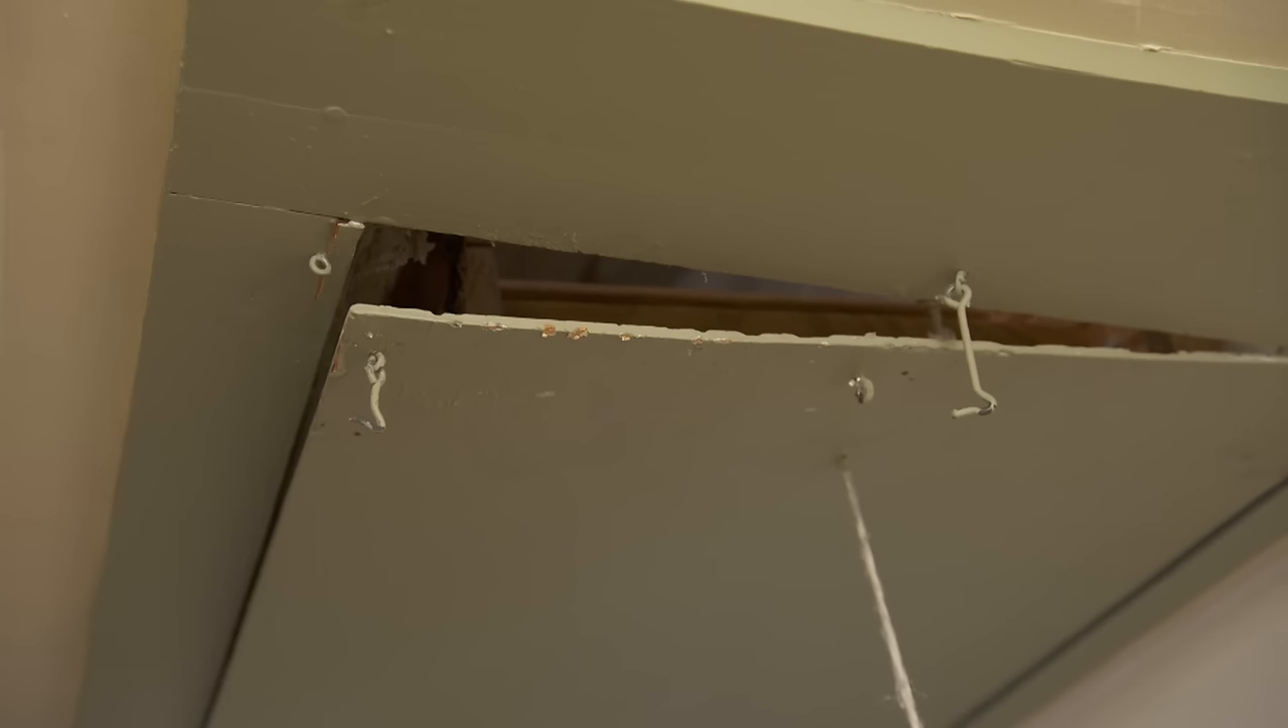Pull down stairway got a little bit of a gap there it does no longer sits flush with the ceiling.